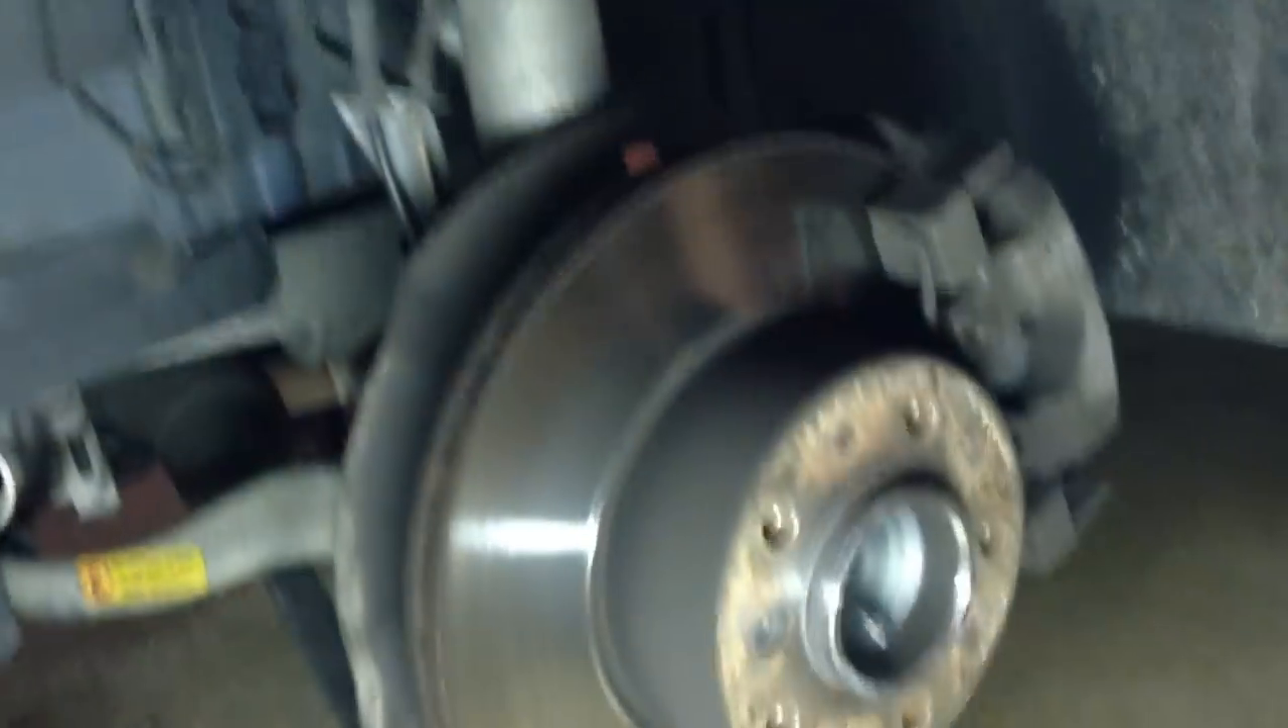Alright guys, so now that you have the wheel off and out of the way and everything, this is your whole brake assembly here.